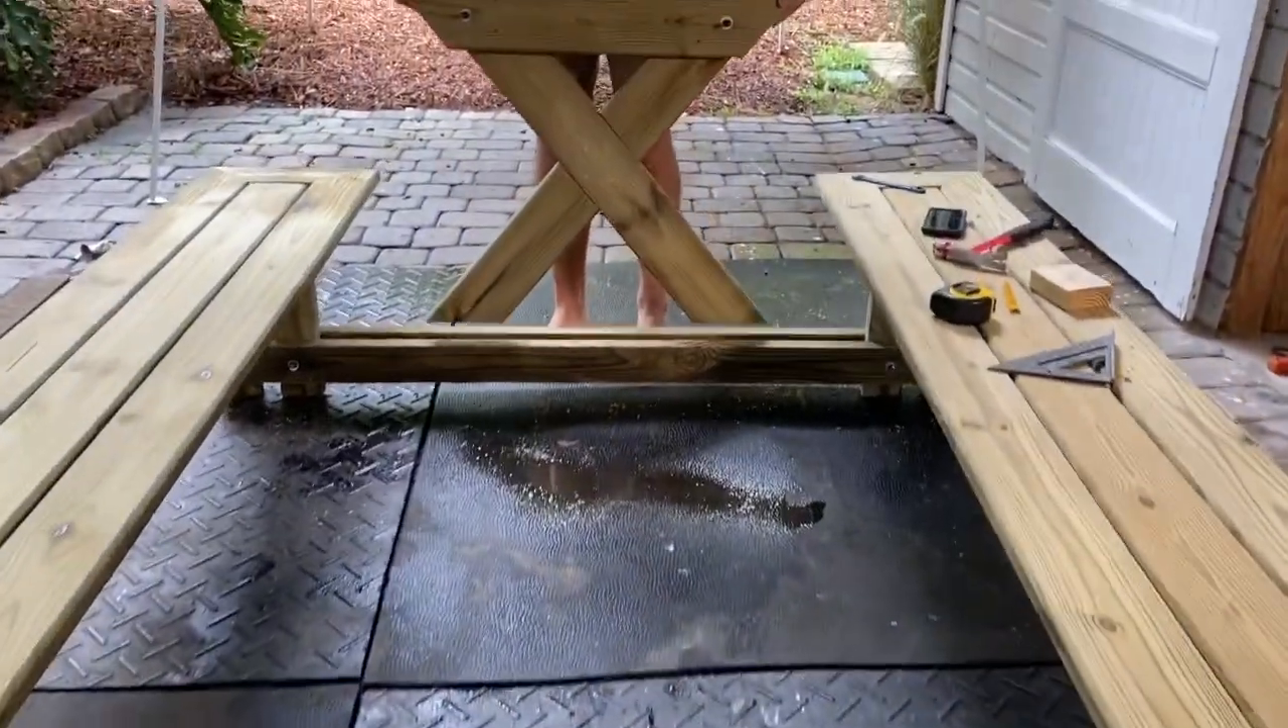The two benches were put together as in one solid piece. The cross legs were put in place.